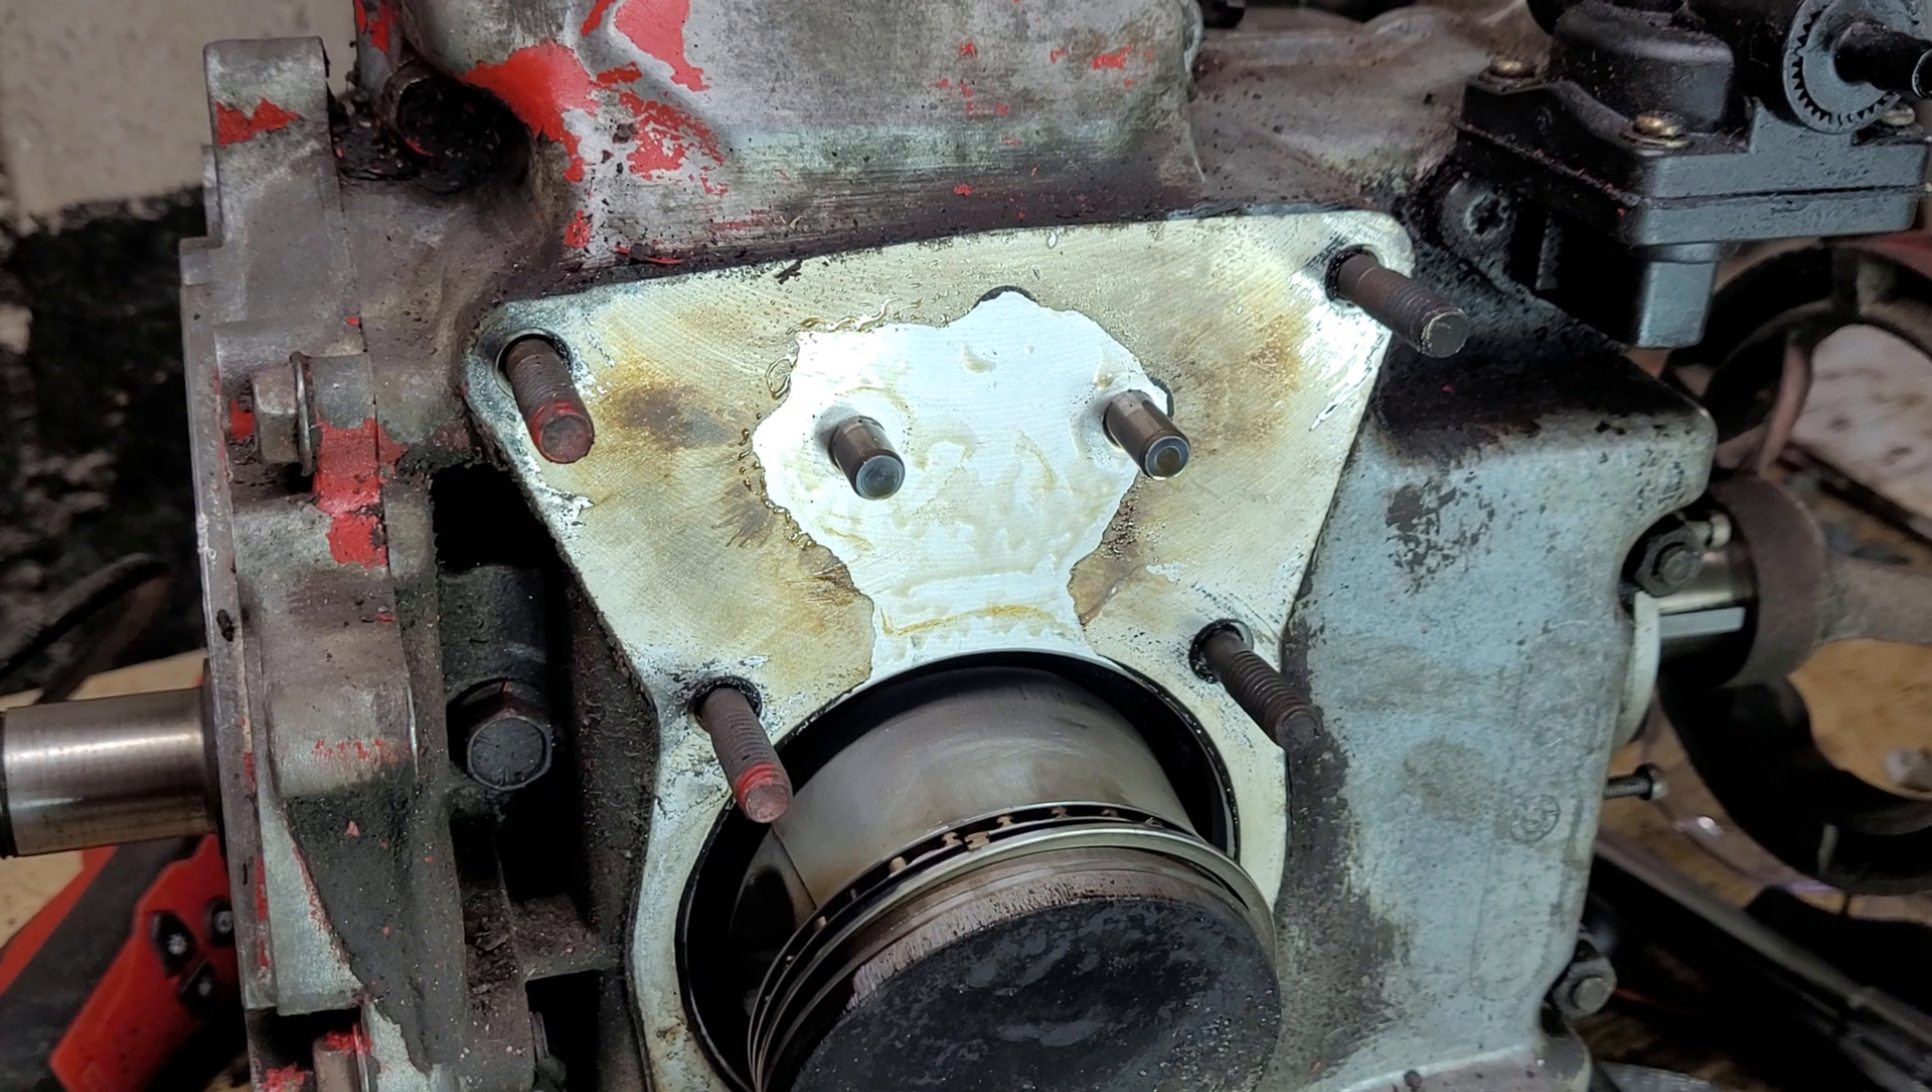With the jug removed, you can see where there was some sort of sealant that was applied at the factory.